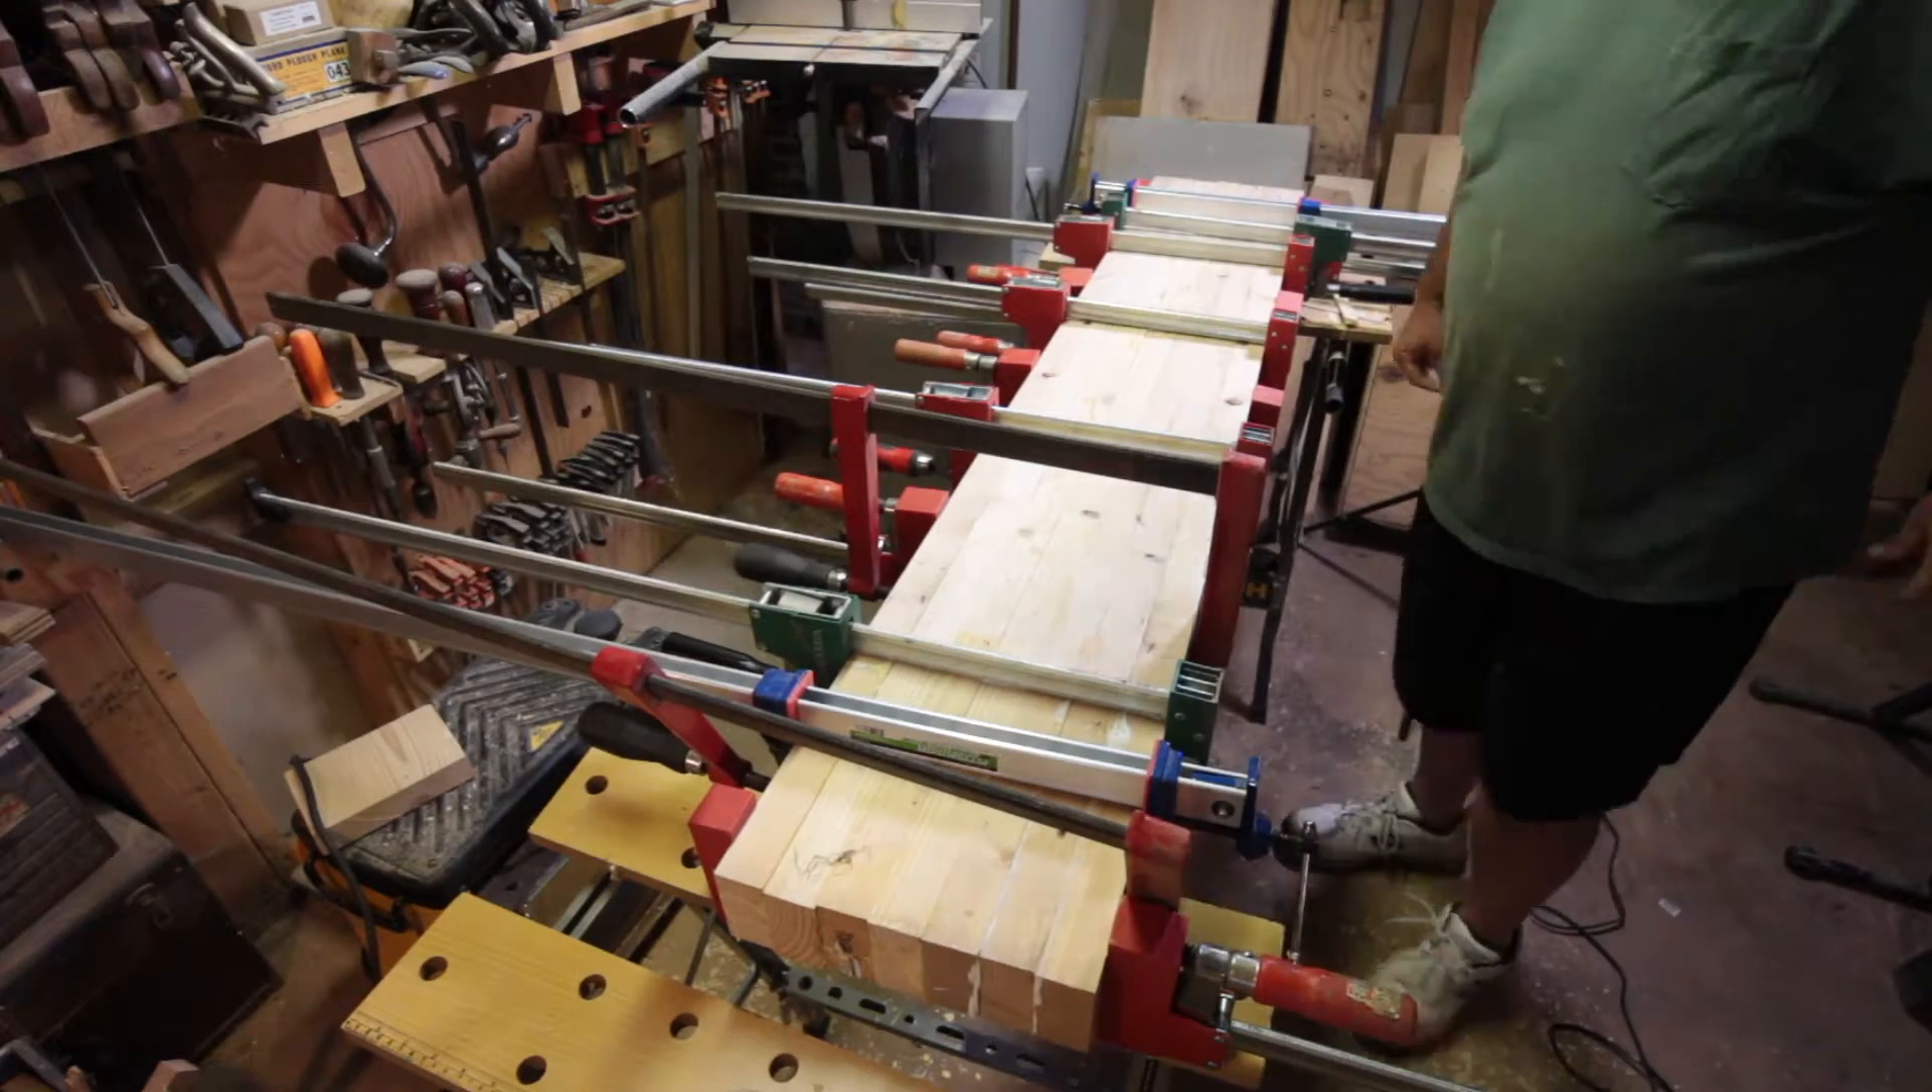Here is the final glue up with every single clamp I own on for the first seven boards.